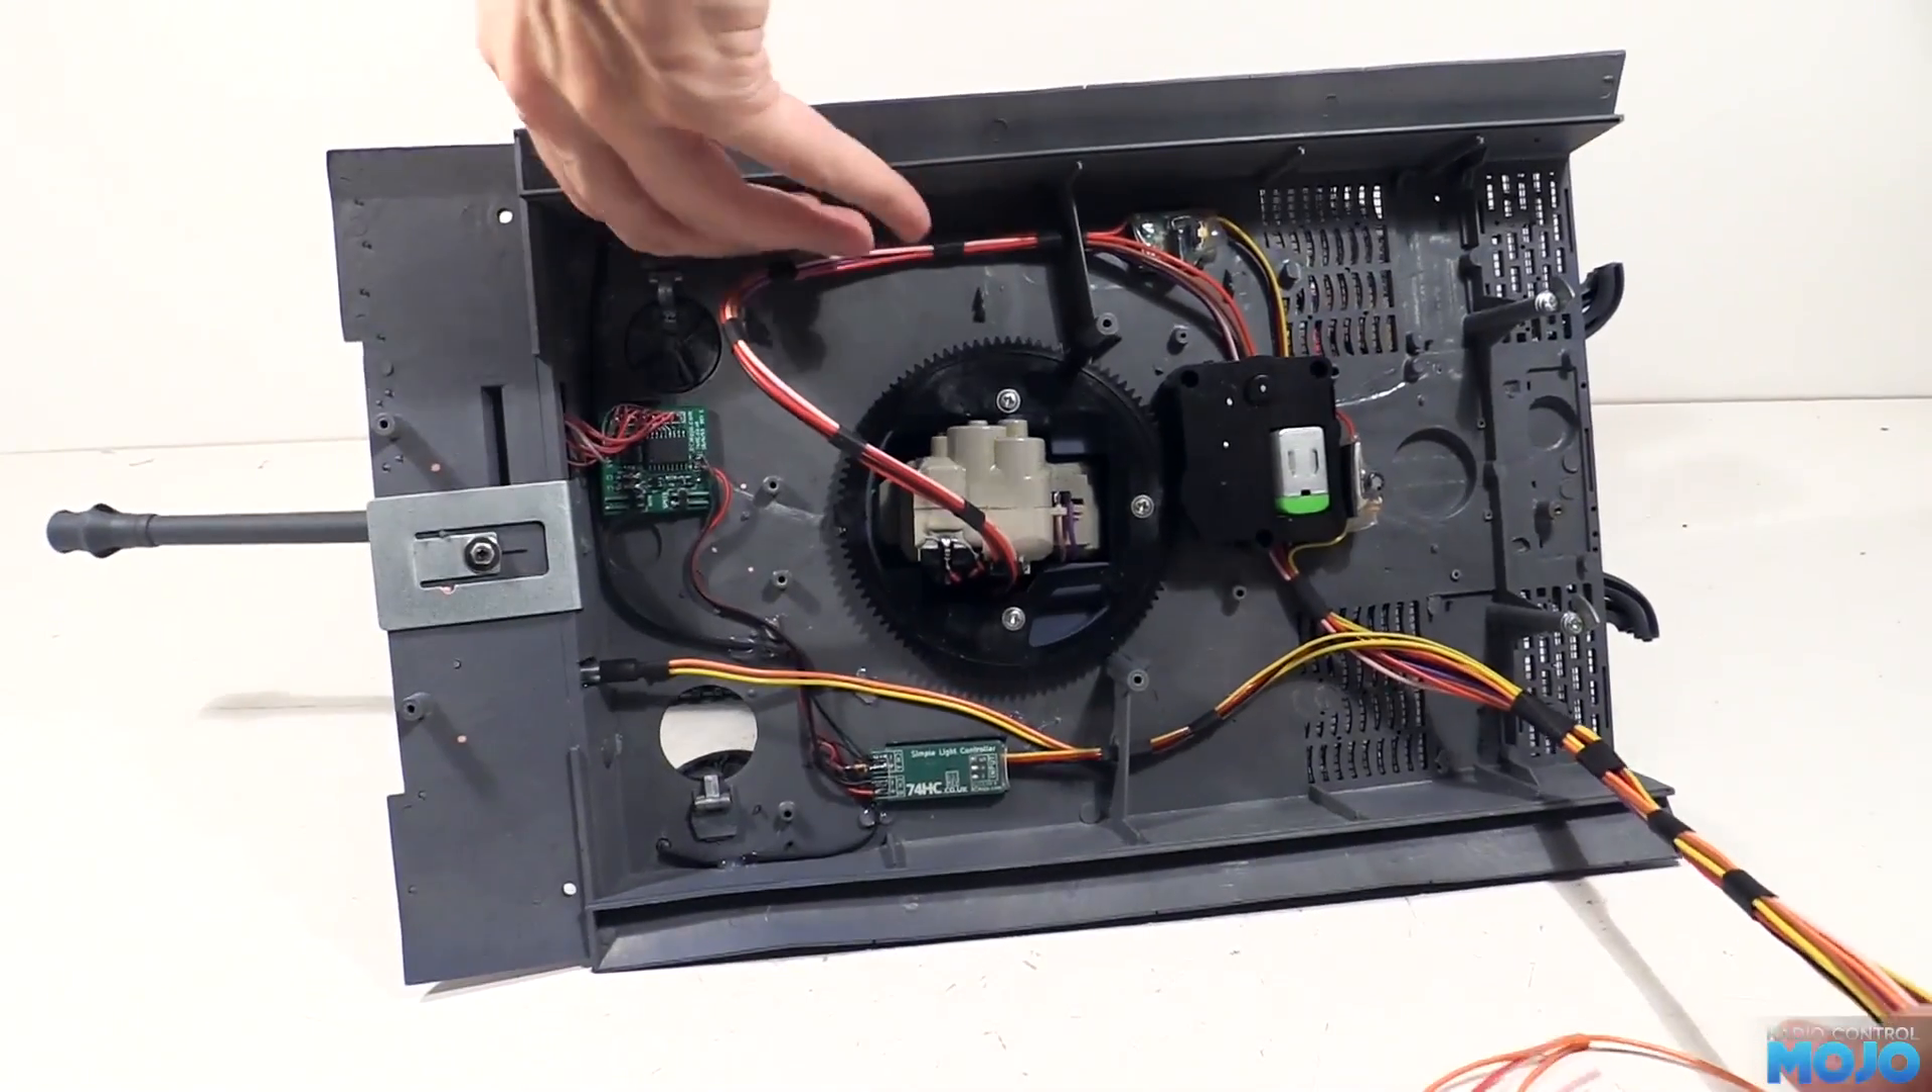Here we are then, the two parts of the loom are now done and joined up with the loose ends running down the side of the hull.